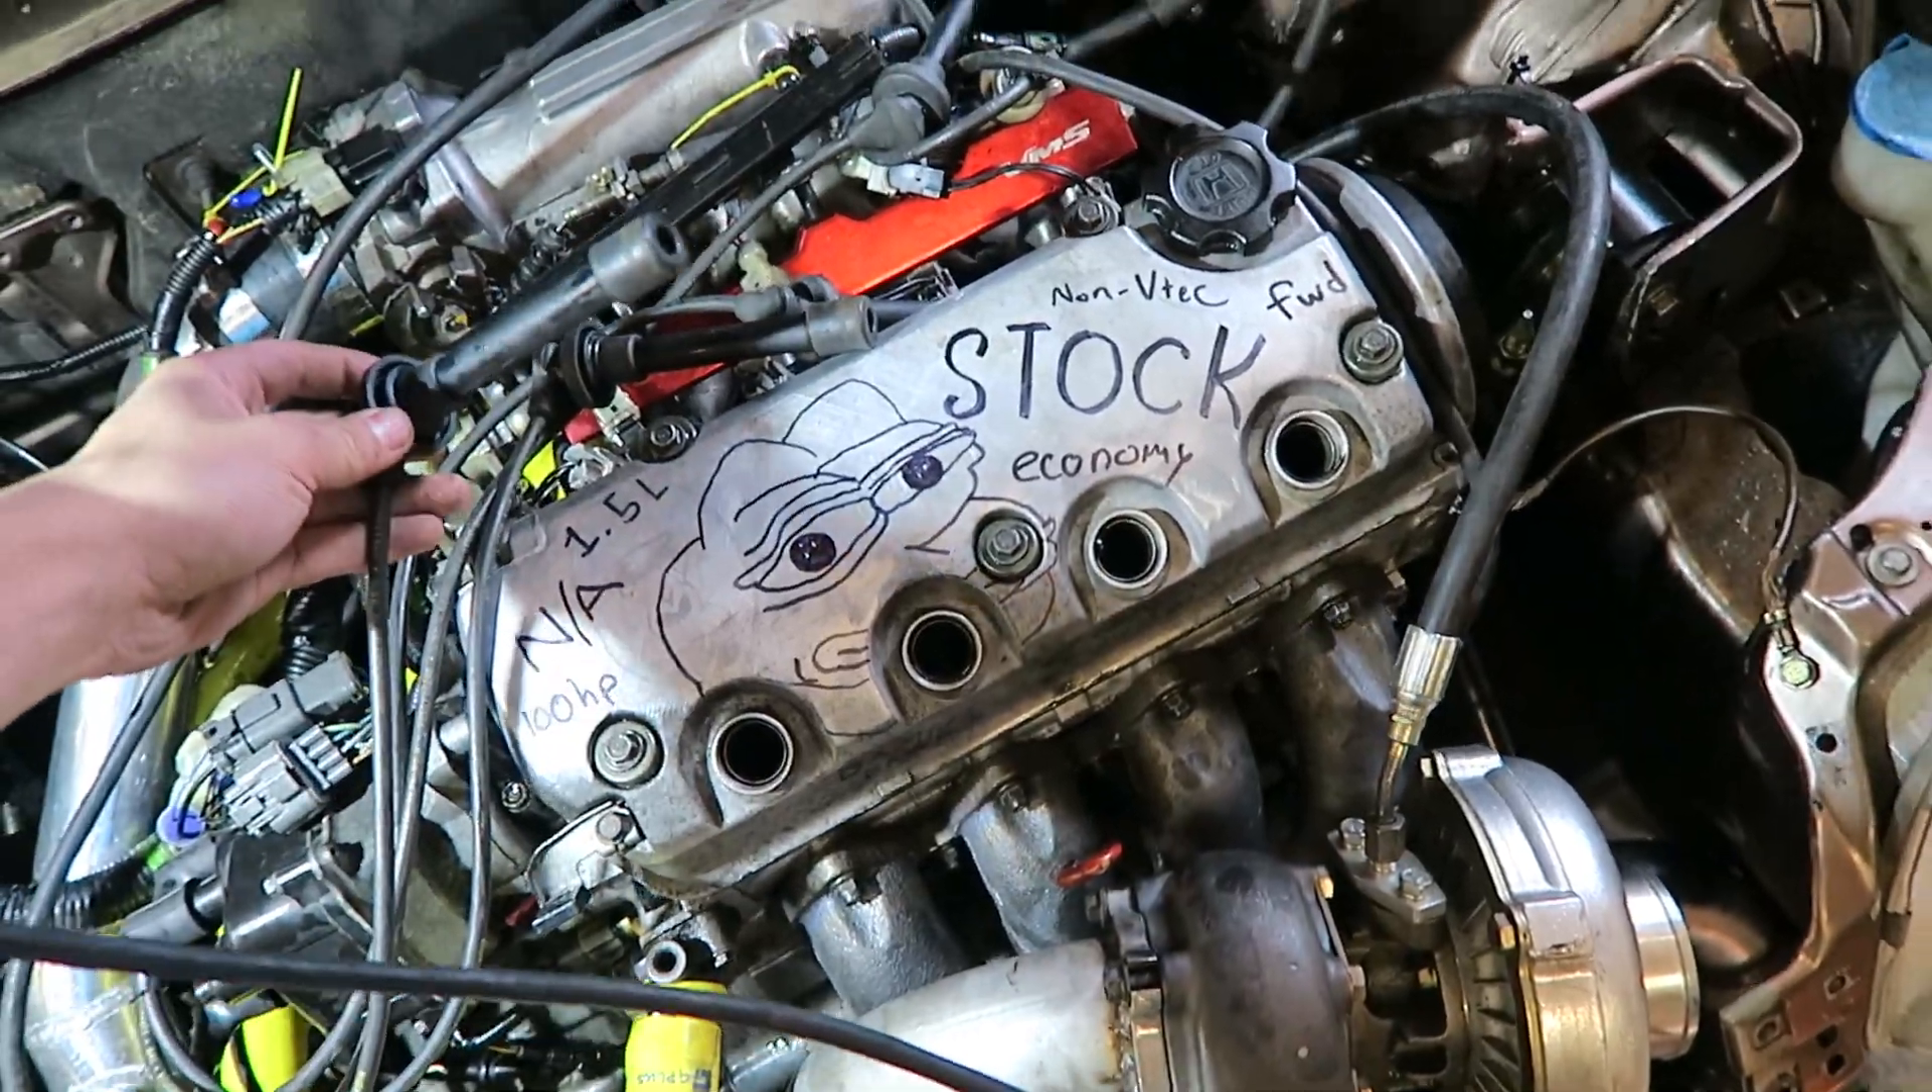I'm not sure if he's tried to start it yet but the spark plug wires aren't in there.